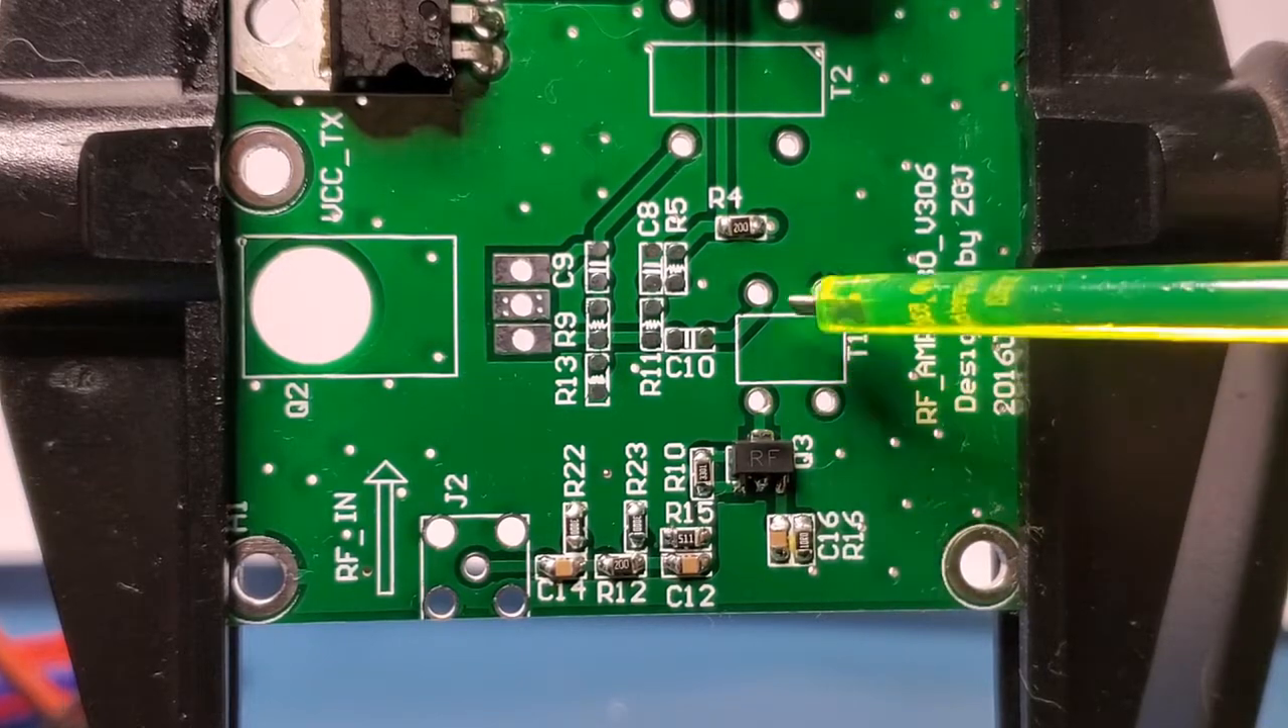So there's that transistor. I haven't put in T1 yet, so I'll do that shortly.